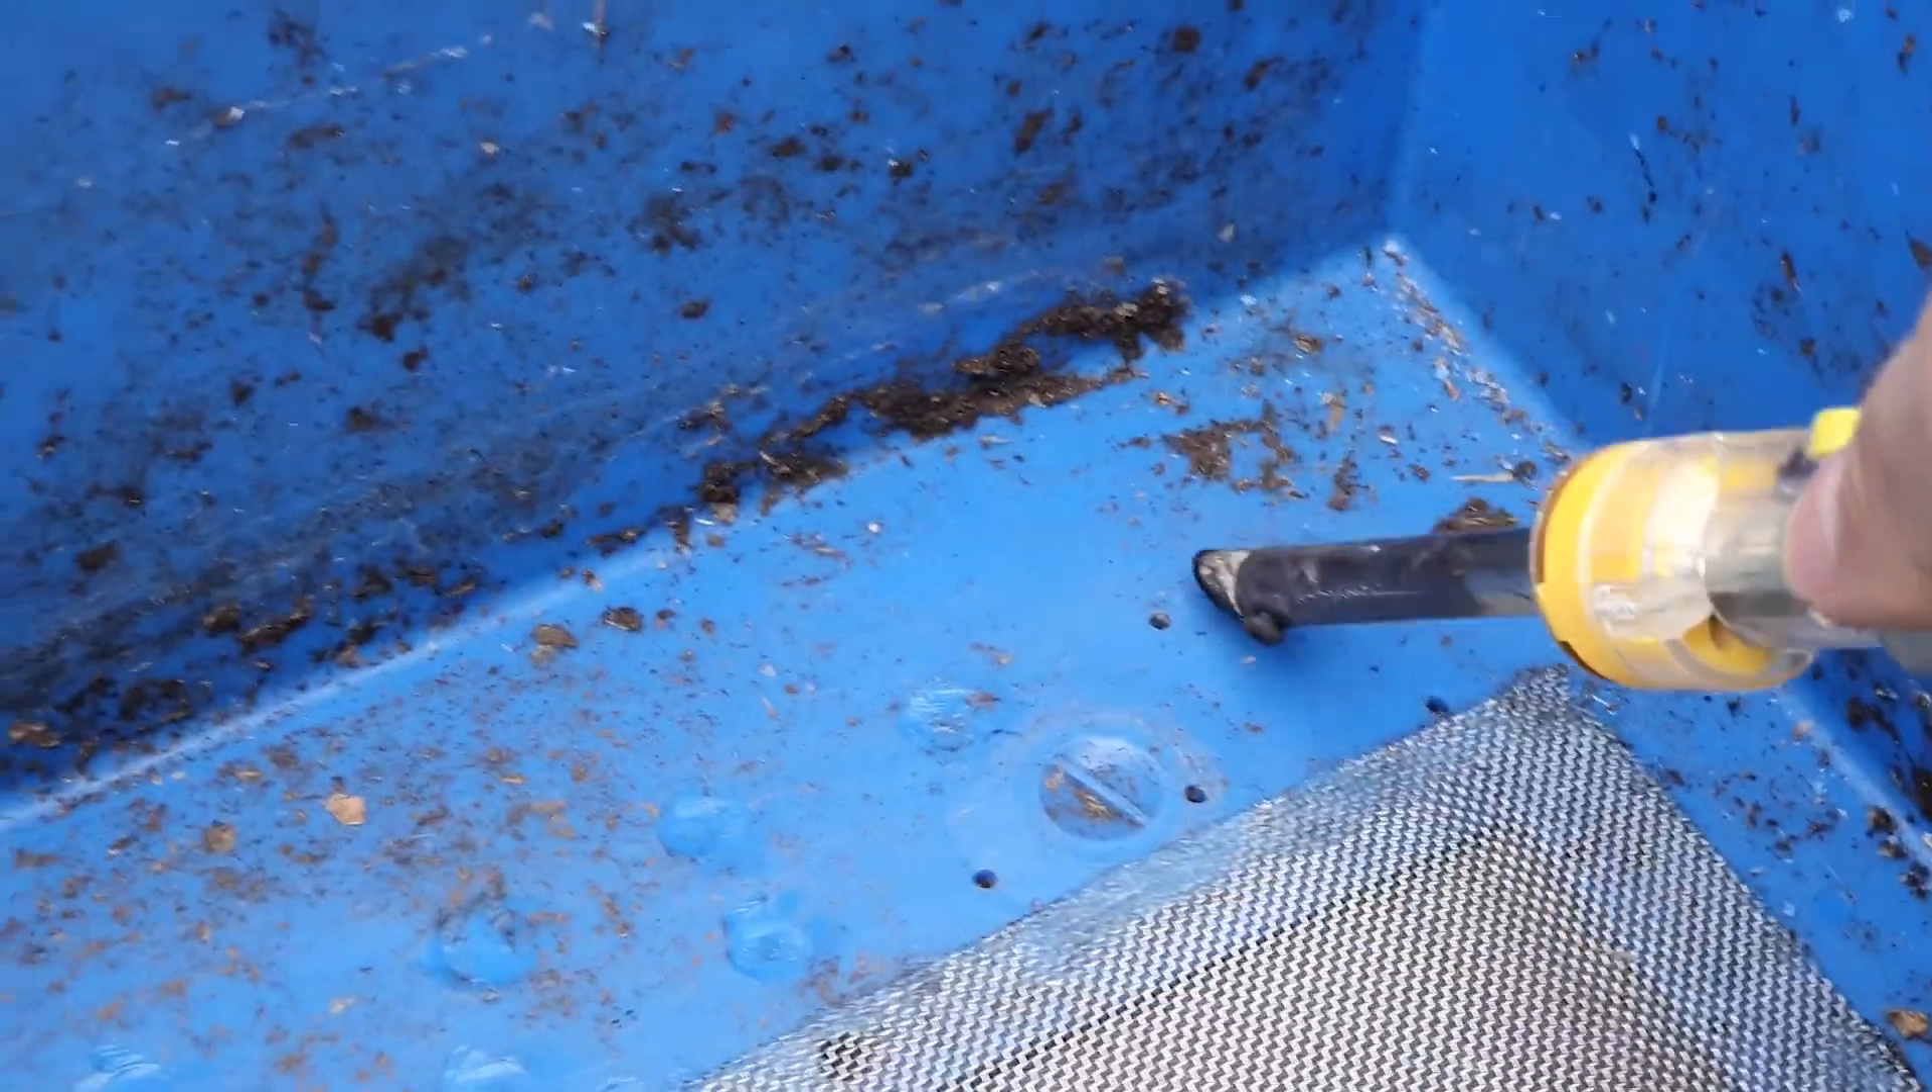The mesh does not cover all the drilling holes so there are about three rows of holes which can just be welded shut with surrounding plastic.